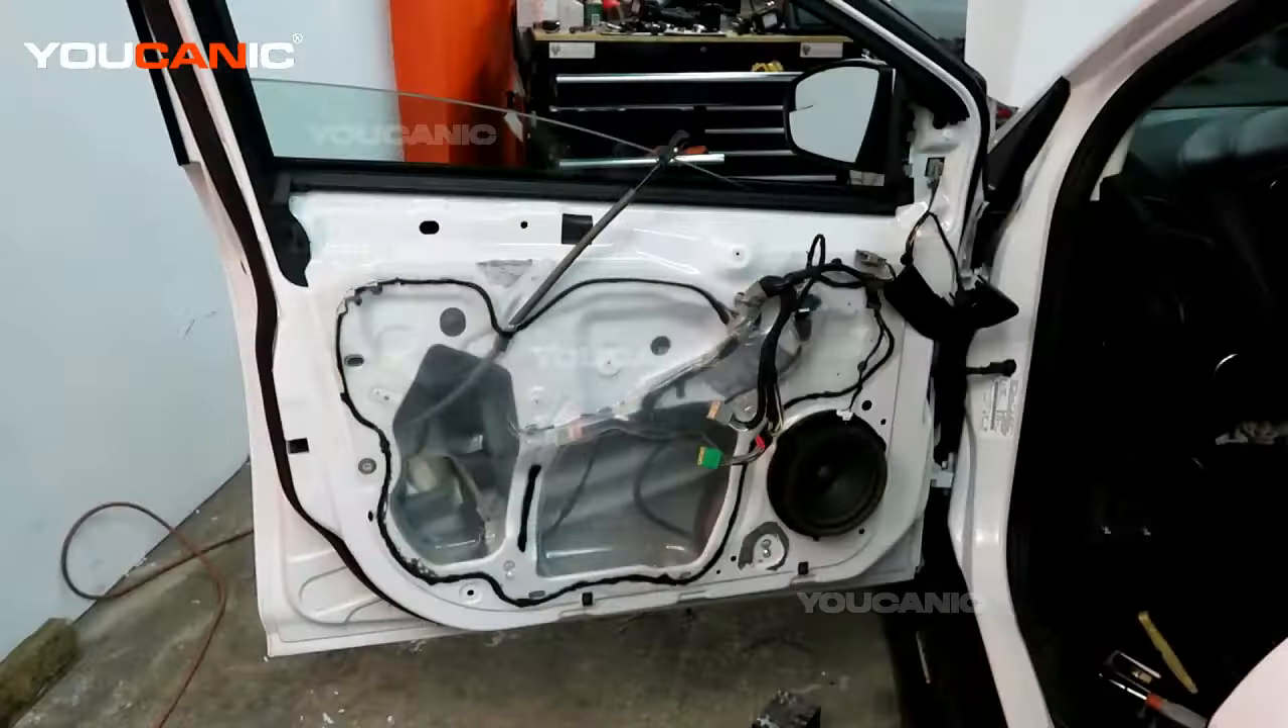And now we're ready to, uh, put the inner door panel back on. We are ready to install our, the inner door.